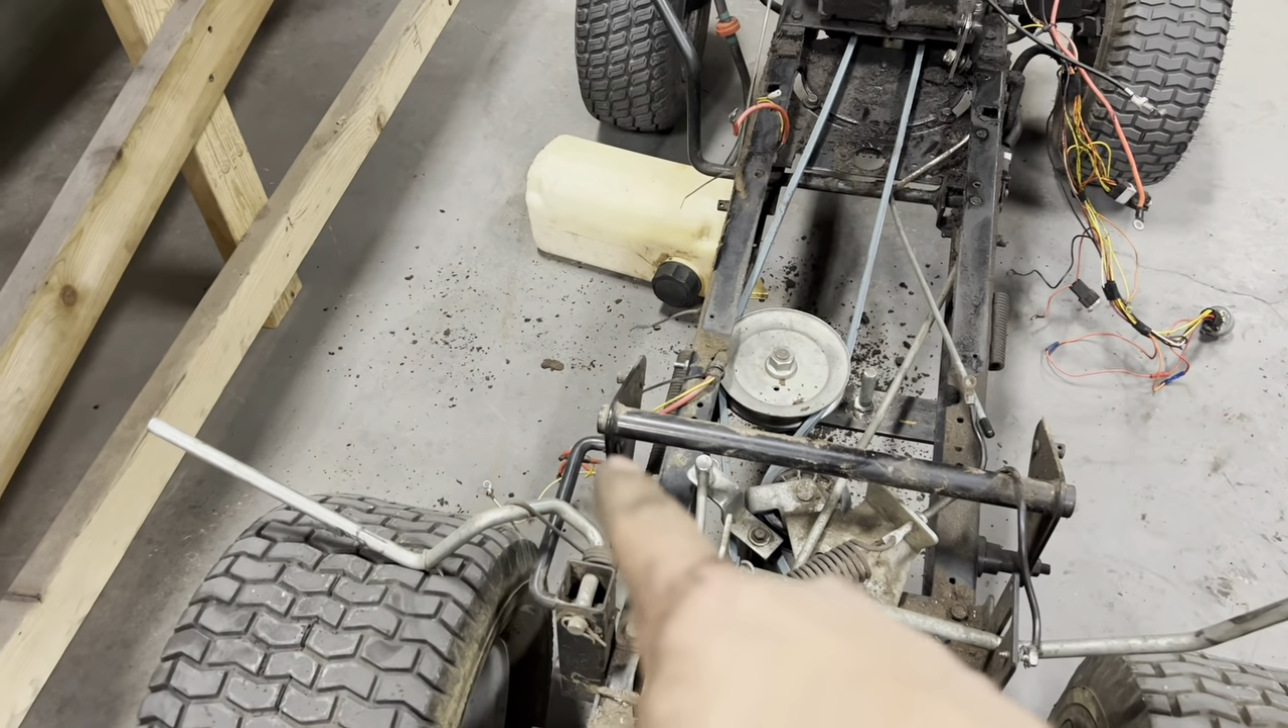We've got just about everything stripped down to the frame.